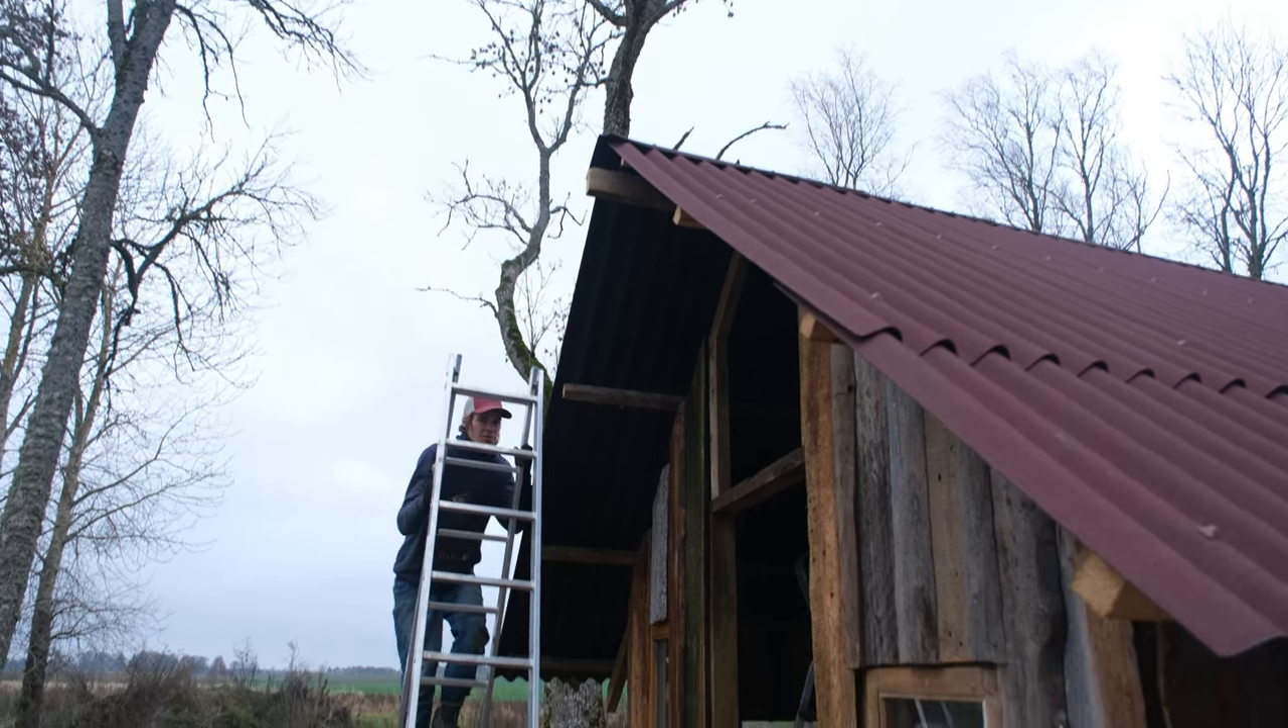So, we are done with the roof. We just need to attach some nails and that is it.